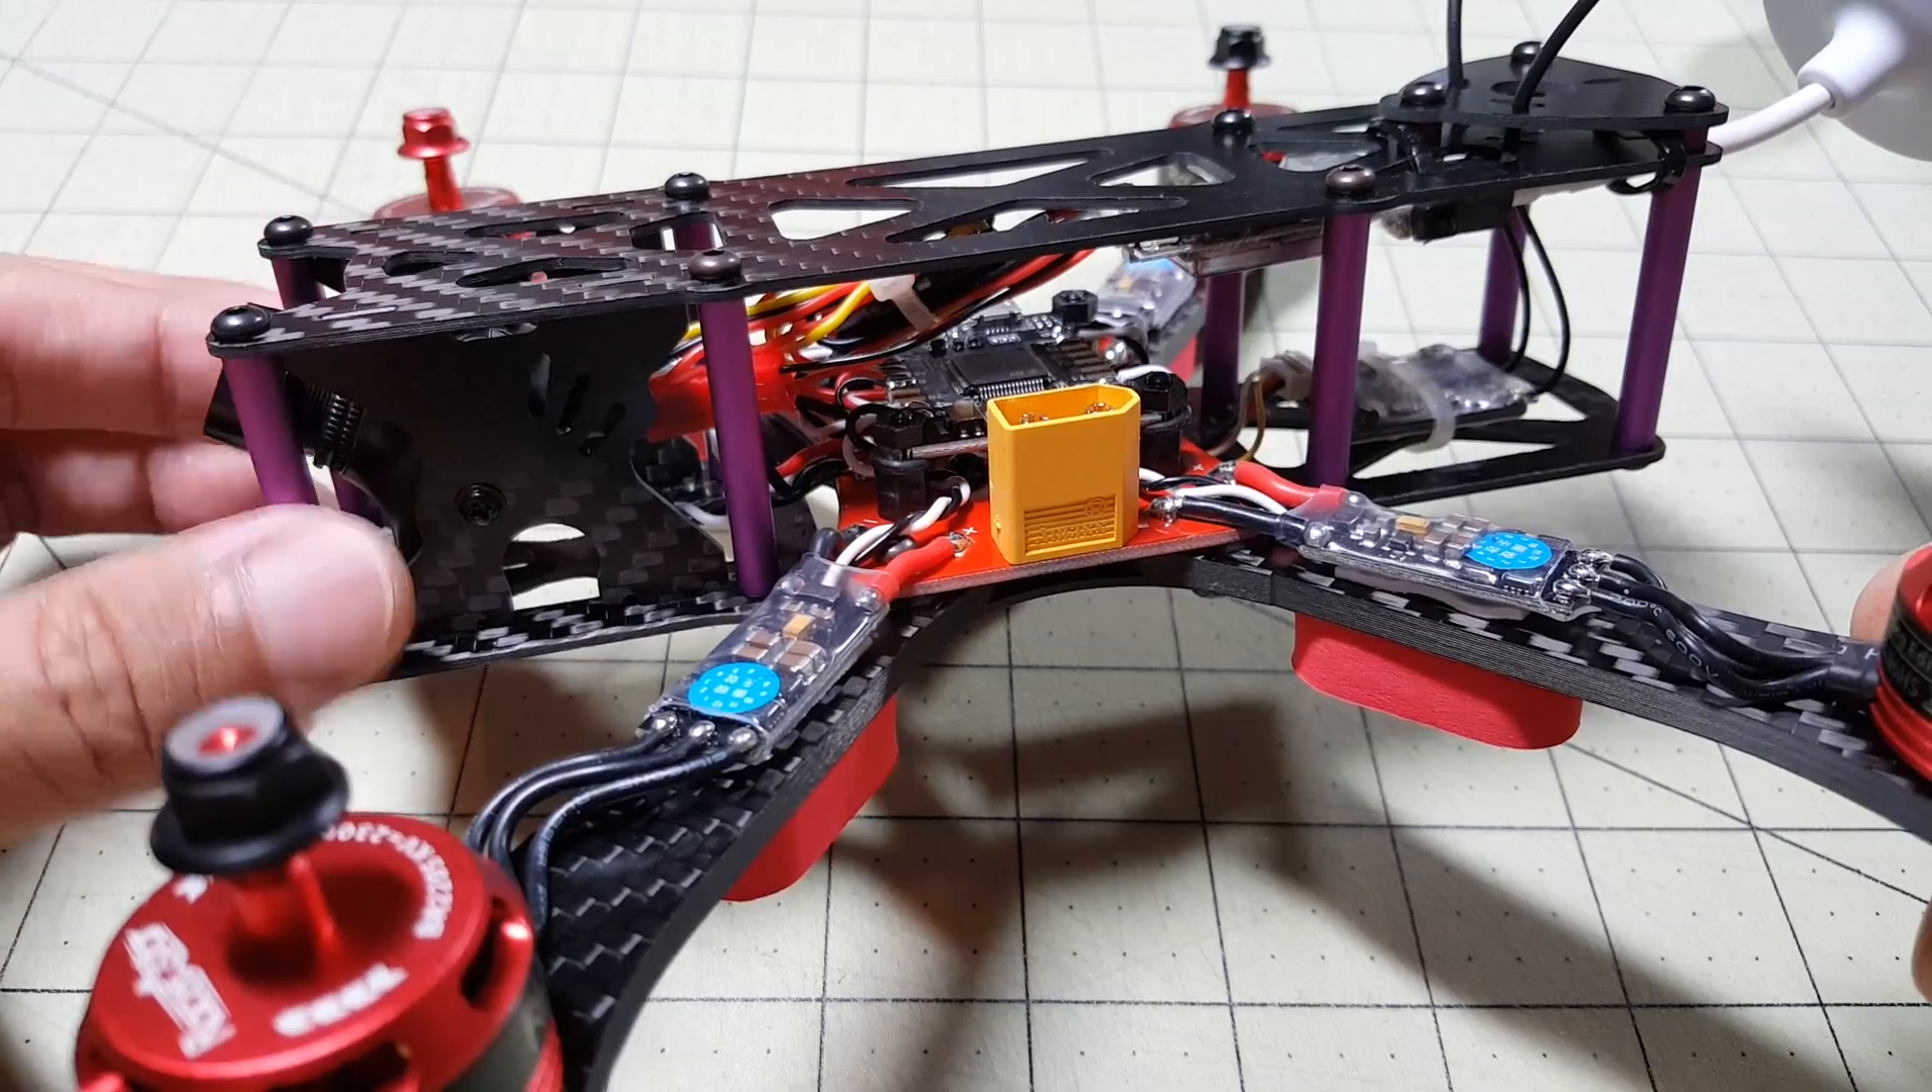Okay, here it is all completed with the top section bolted on to the bottom plate.